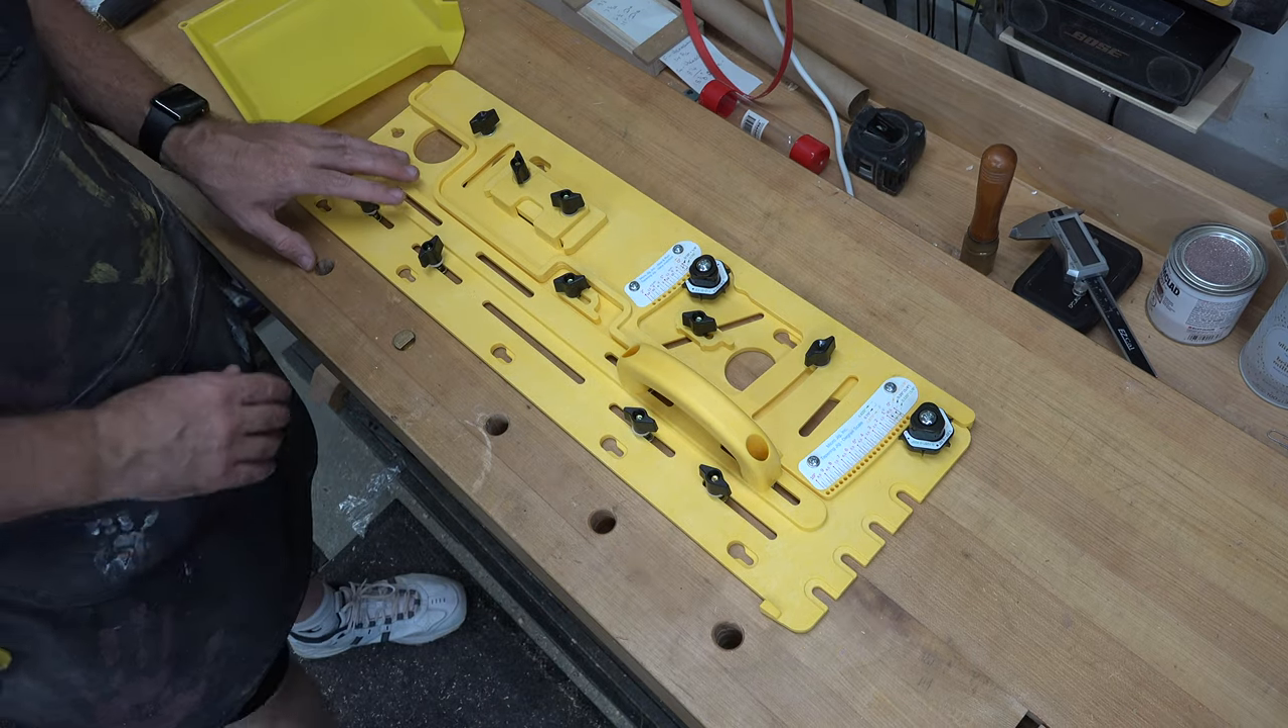And that my friends is the jig completely assembled.